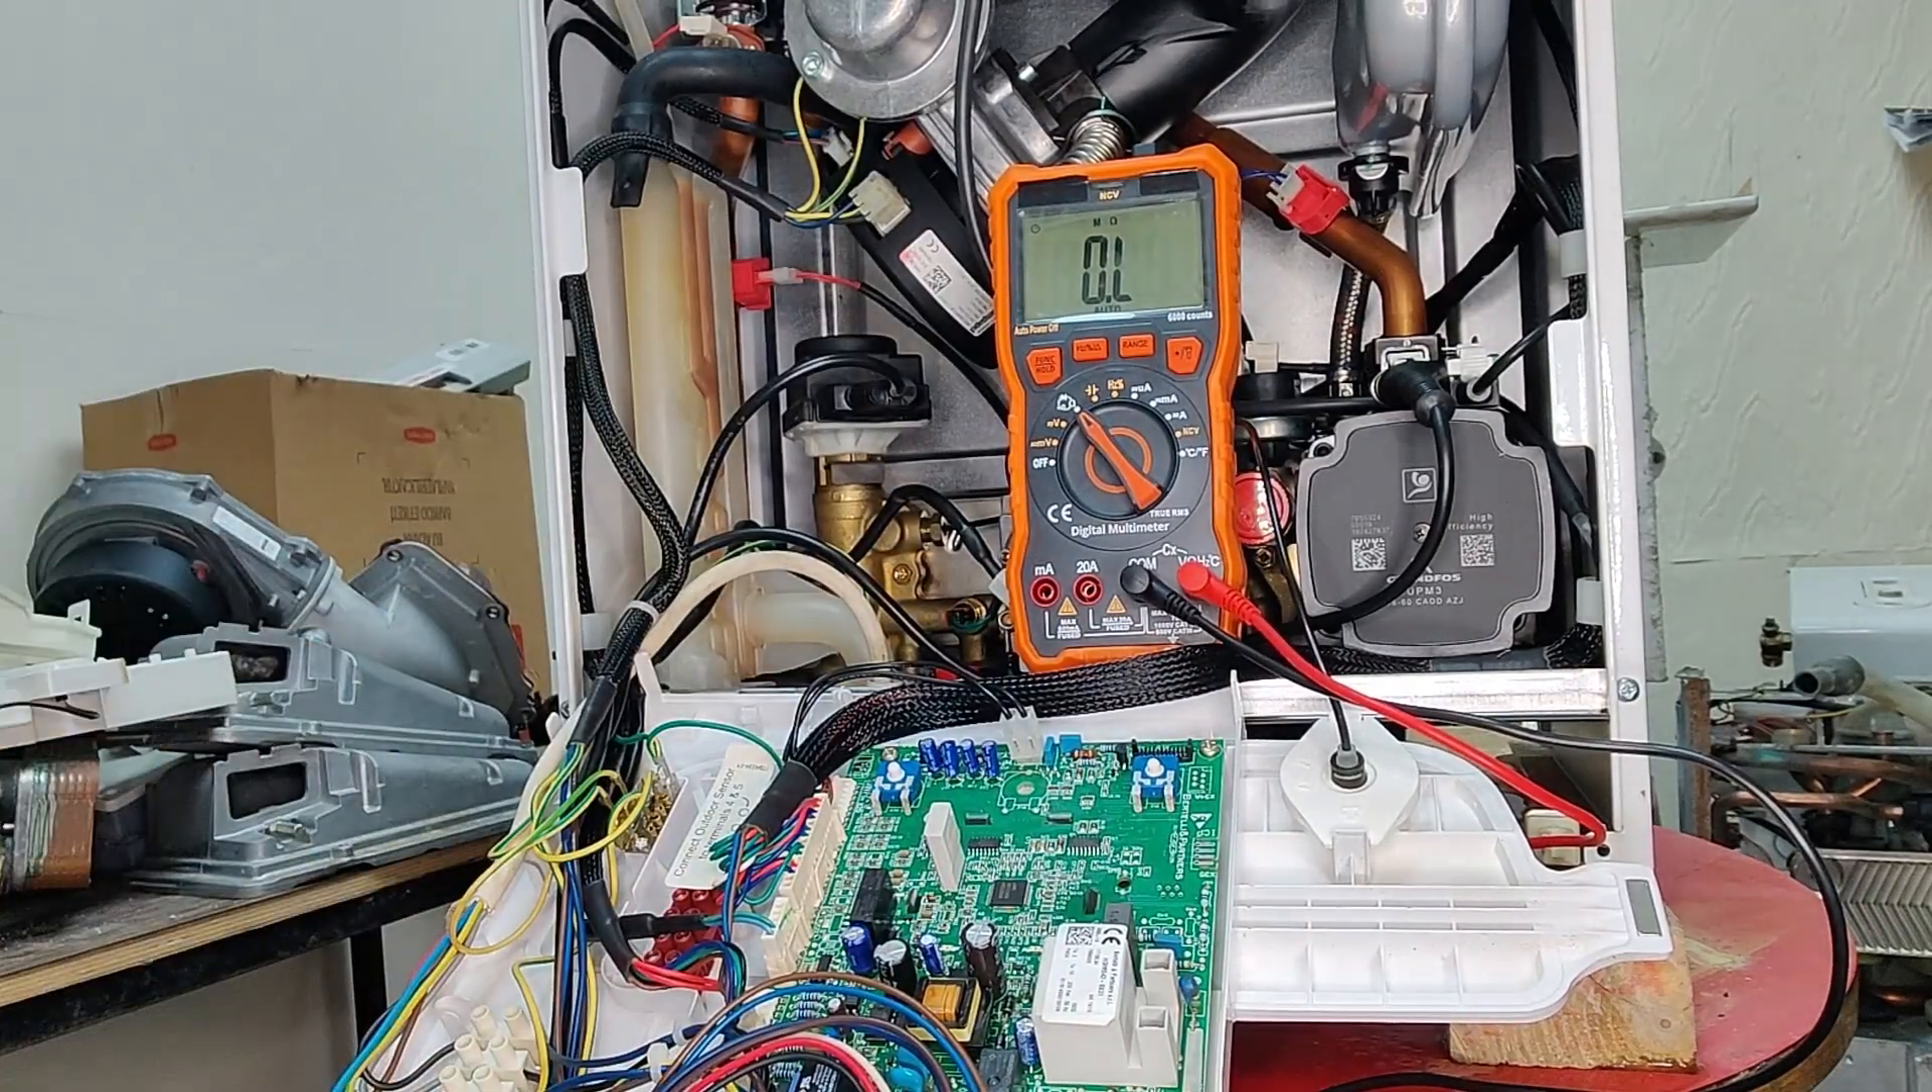So the PCB cover is now removed.